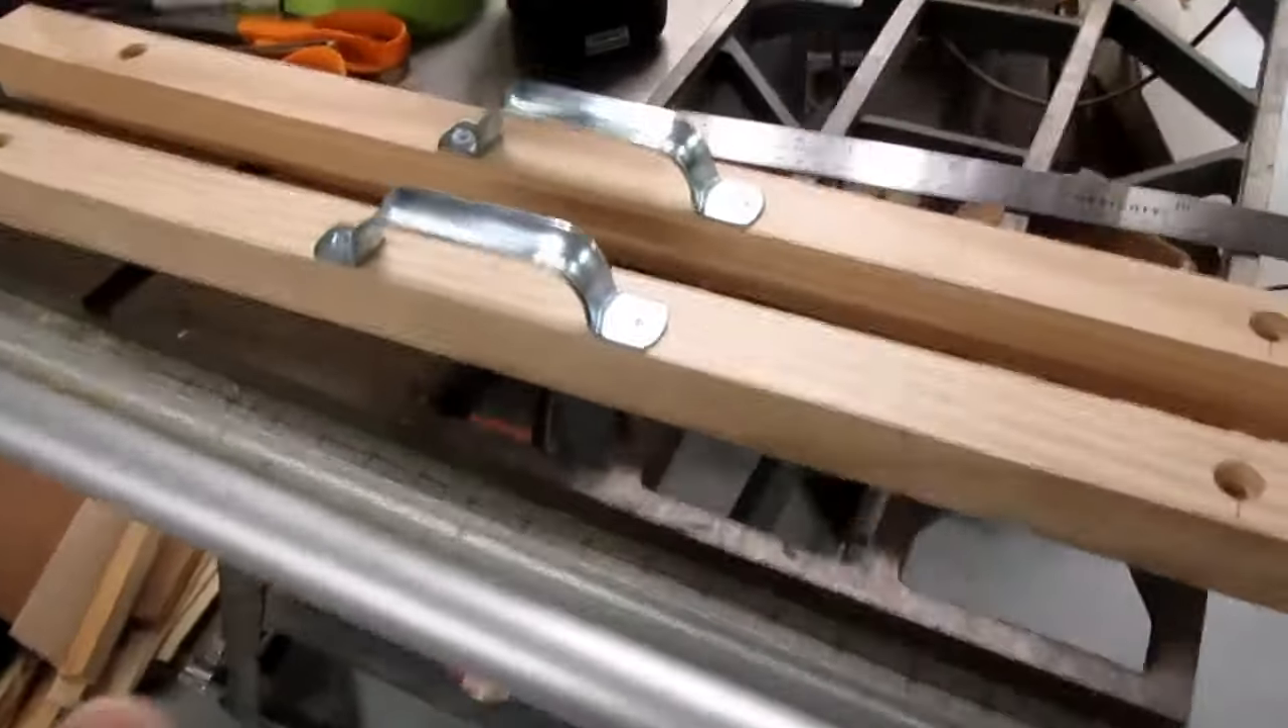Okay, there are those two side rails I've offset the handles so I can get a better grip on them when they're Up against the door.